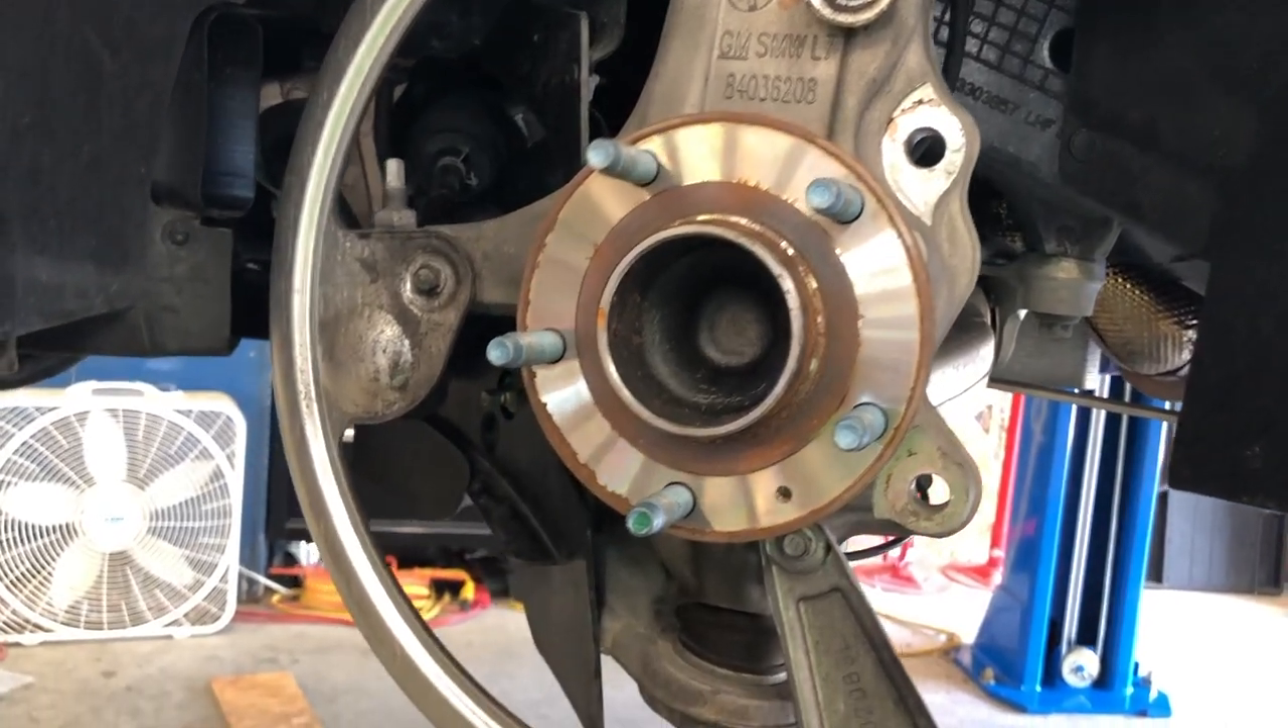So there's what your hub looks like when the rotors off.